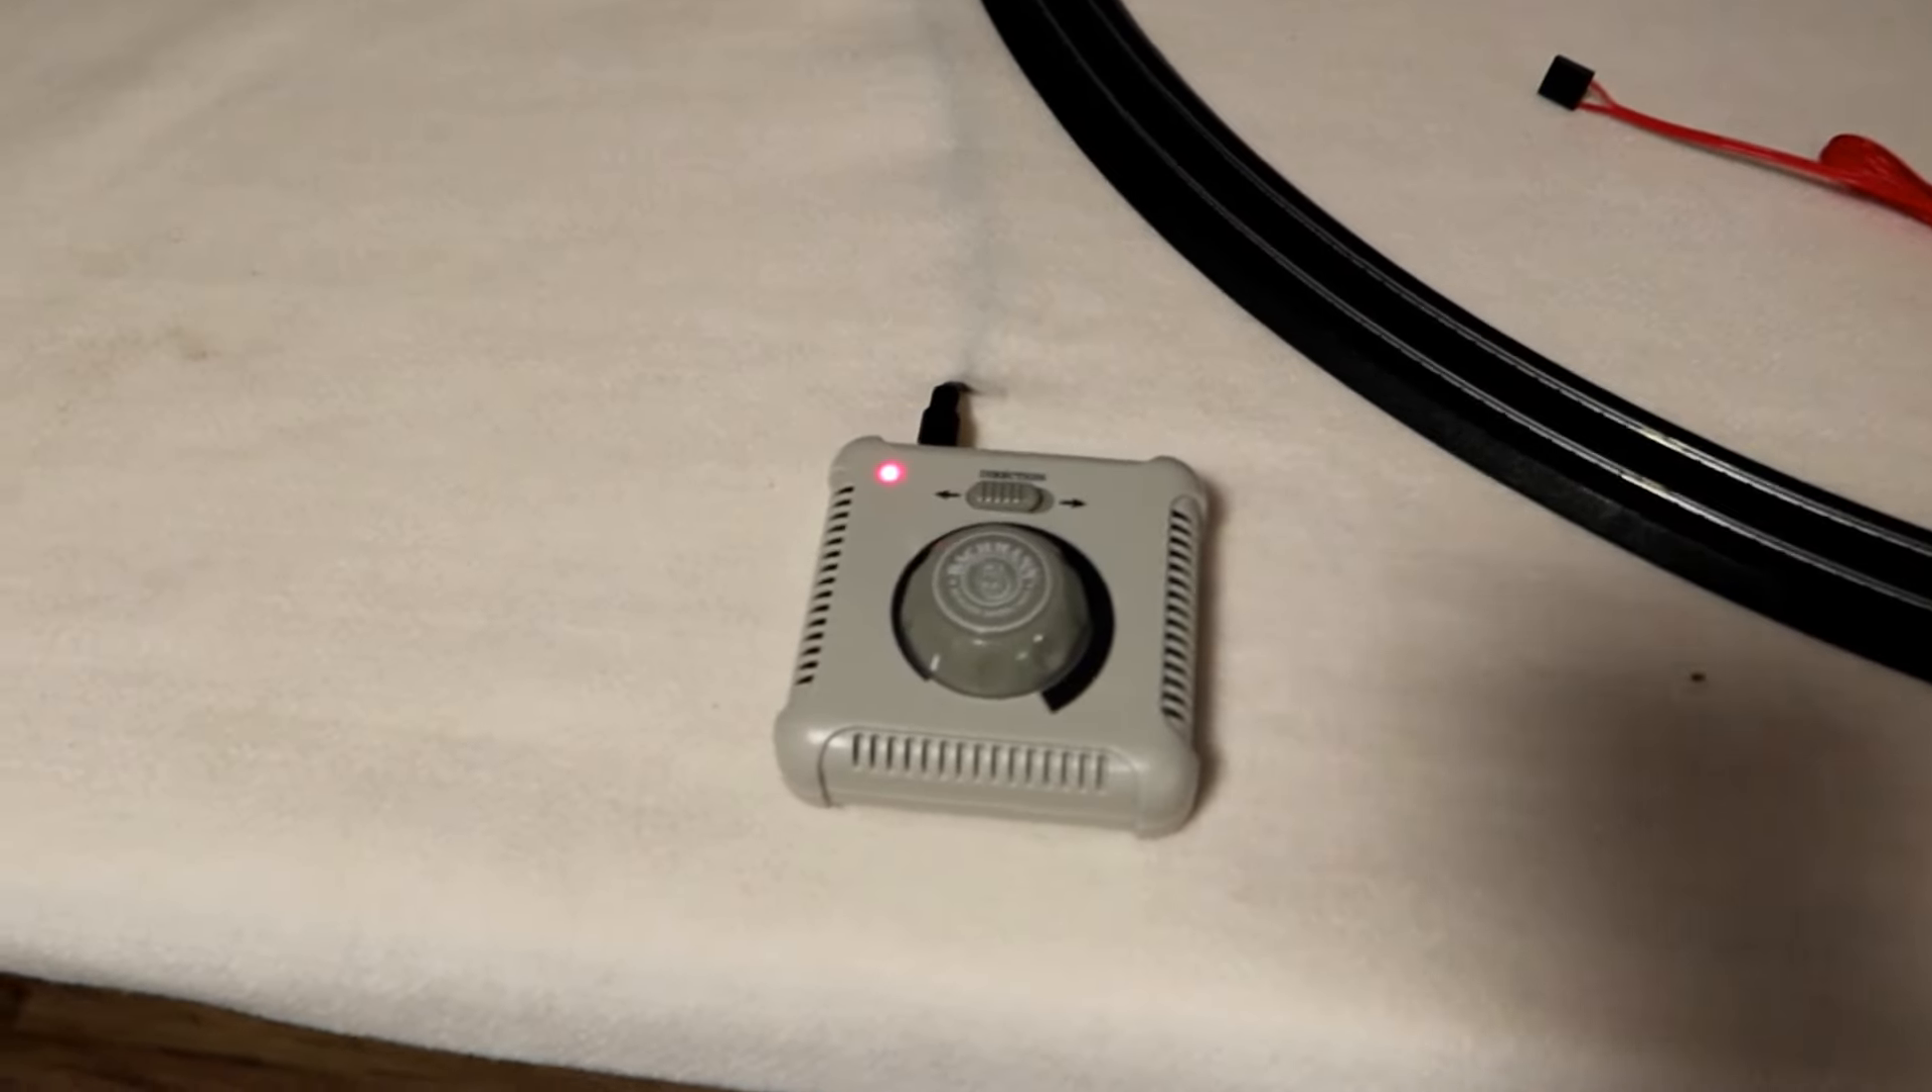But I've got the power supply hooked up to the controller now.